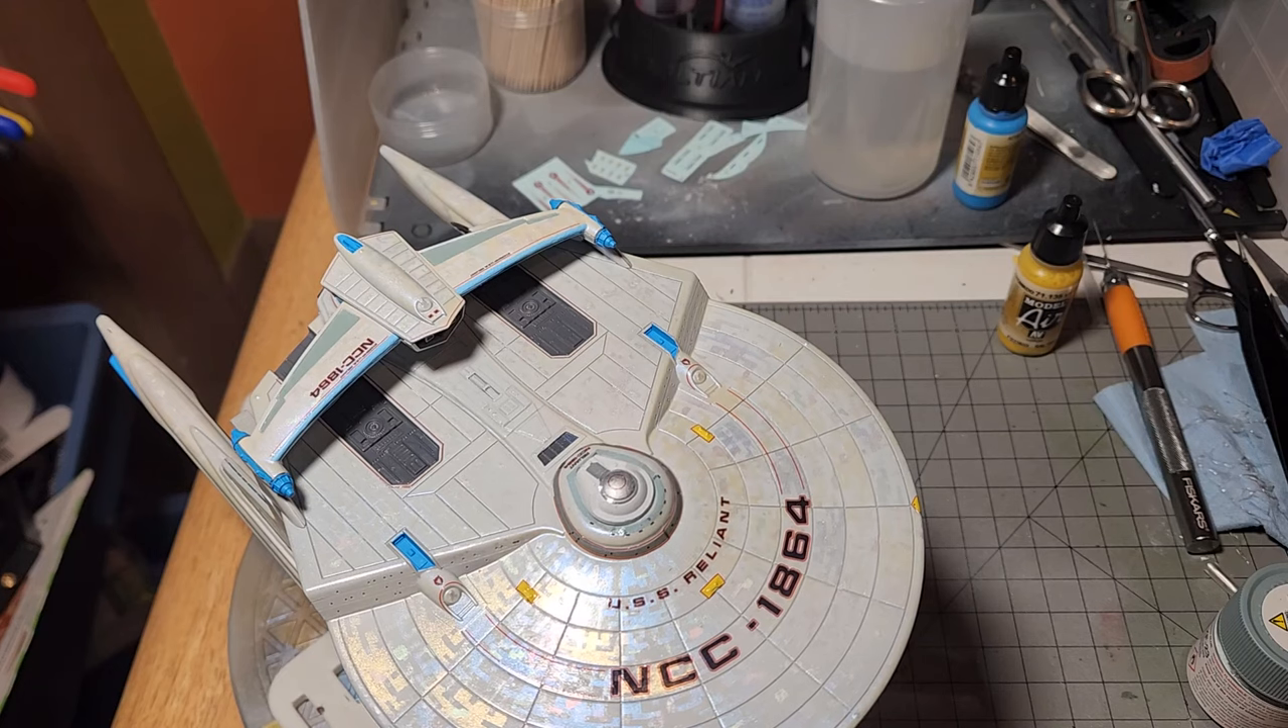I've got most of the decals on.